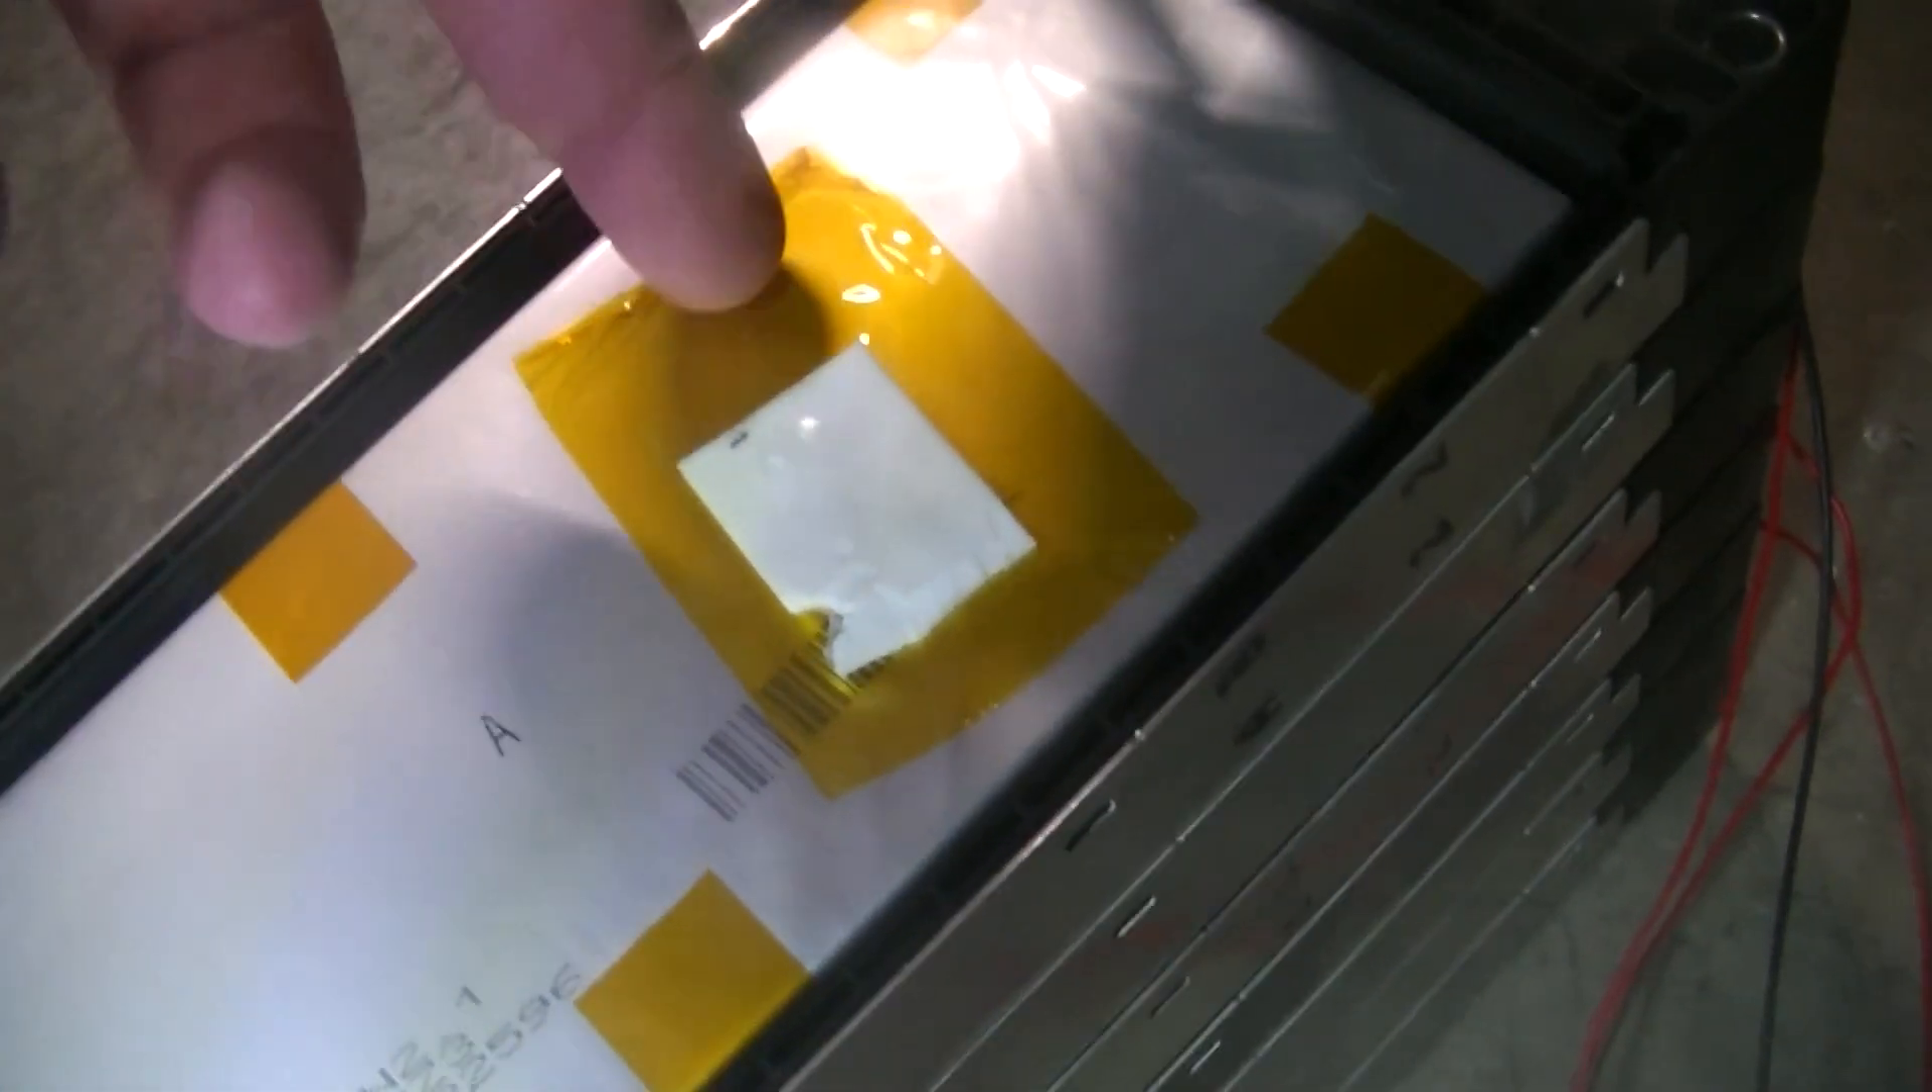You see how i put tape down then double-sided tape that way it doesn't stick to the the cell wrapper.